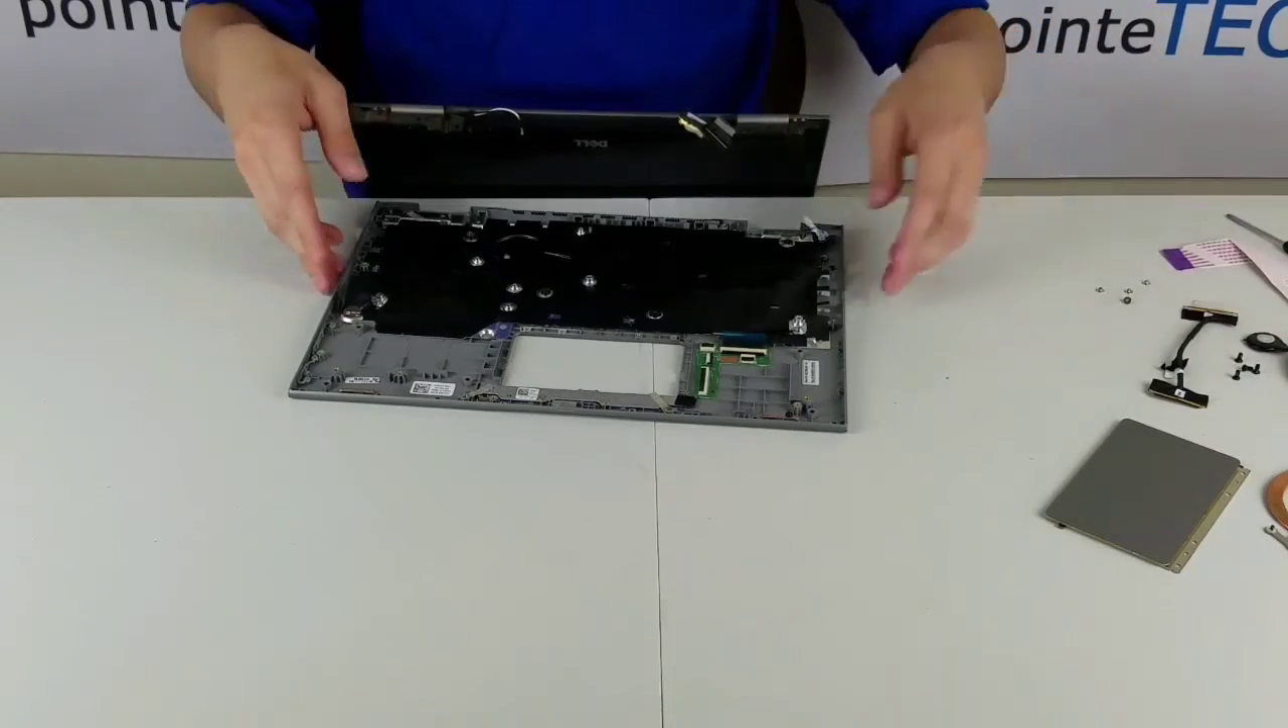So there's your palm rest that's been pretty much disassembled.